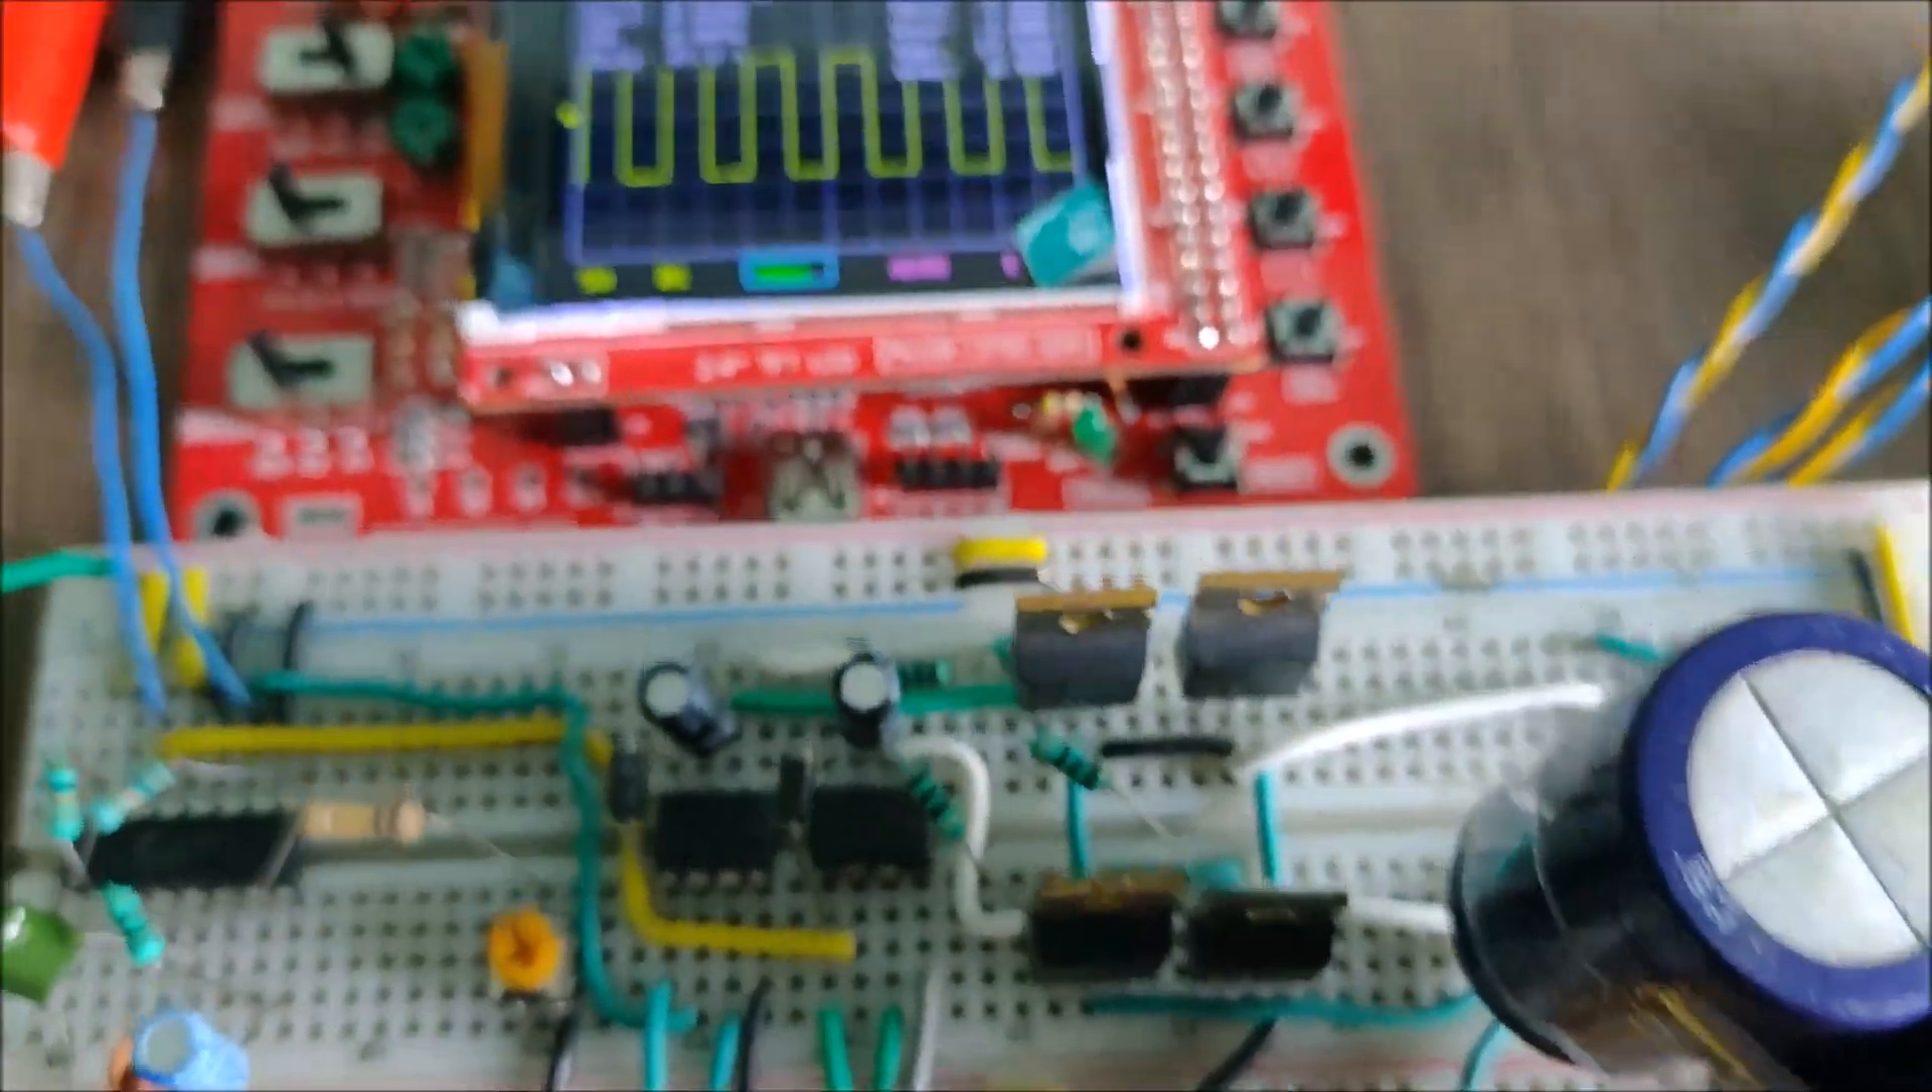This is what my entire breadboard setup looks like with the capacitors in place.